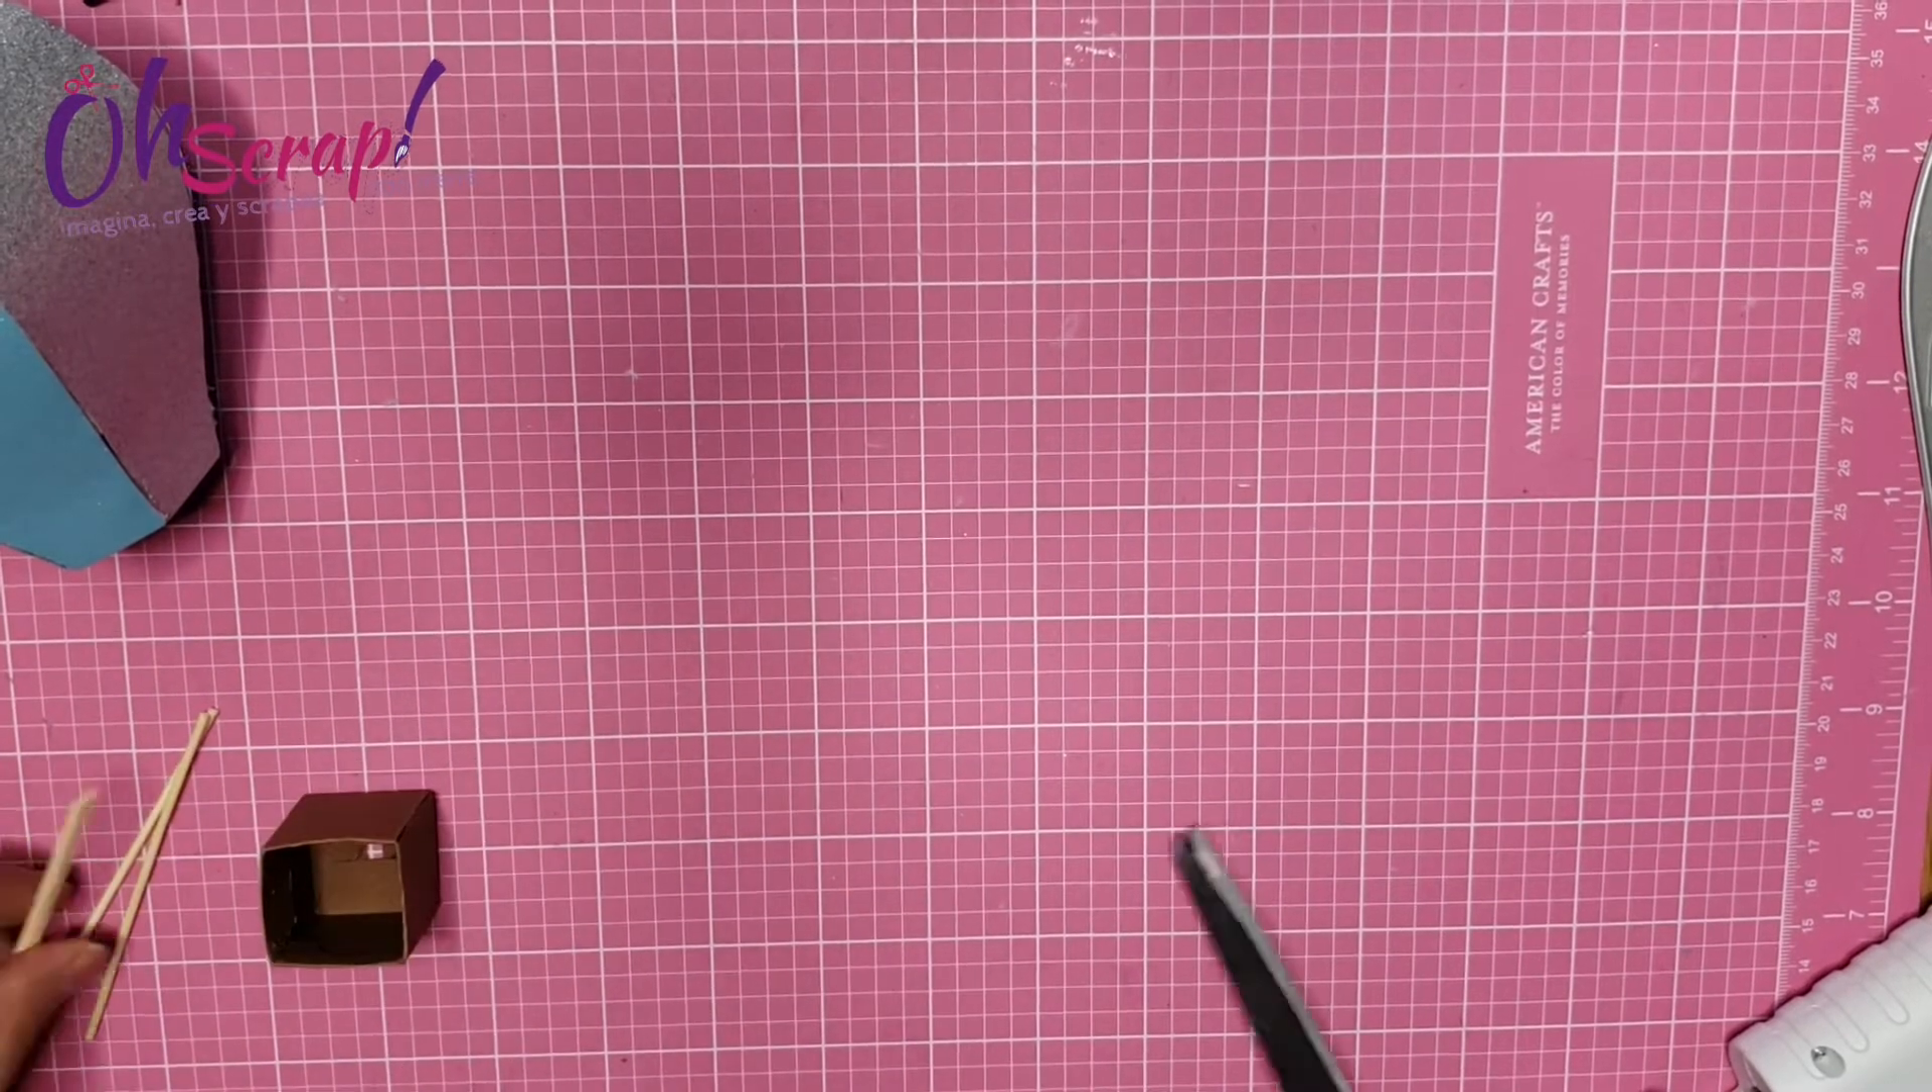Ahorita lo único que me falta es ponerle los palitos que sostienen la canastita con el globo.